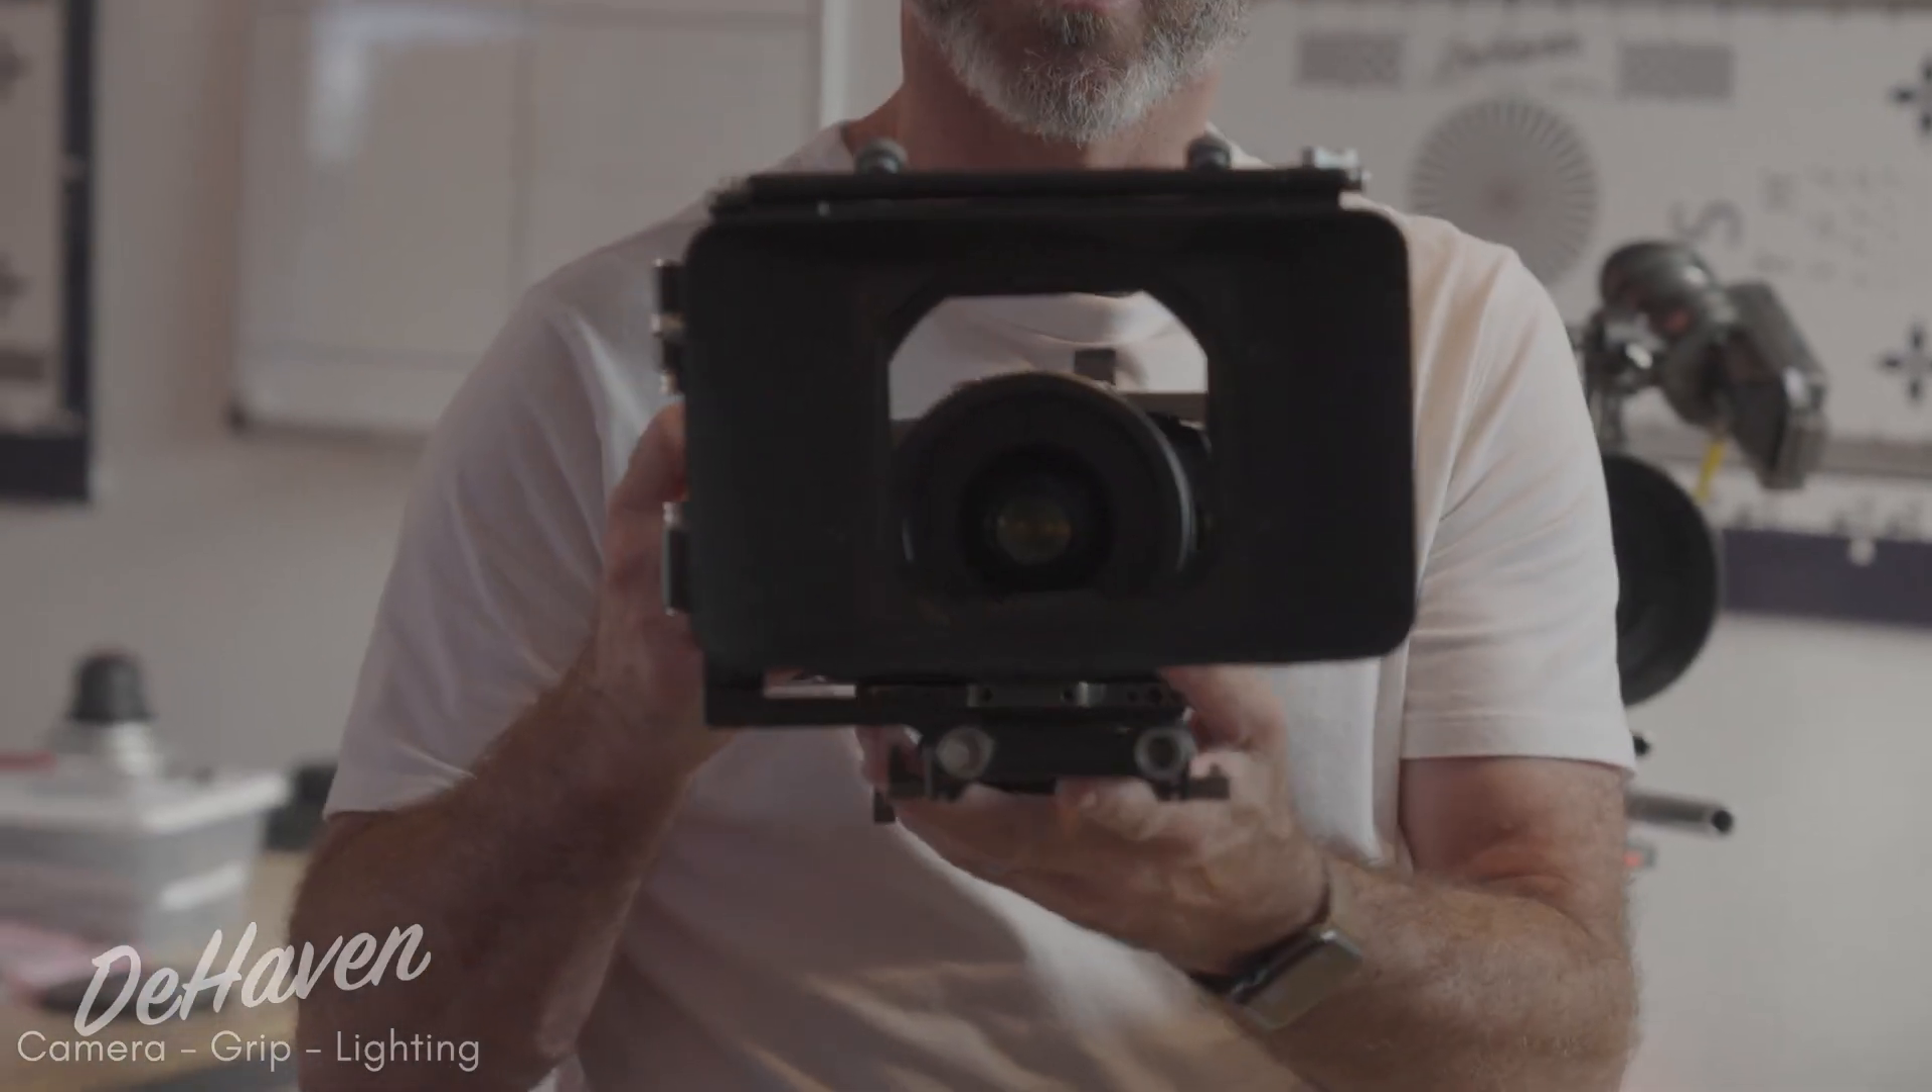So once we put the matte box on, even with an adjustable matte box we're much too low and the lens is now not centered in the matte box.